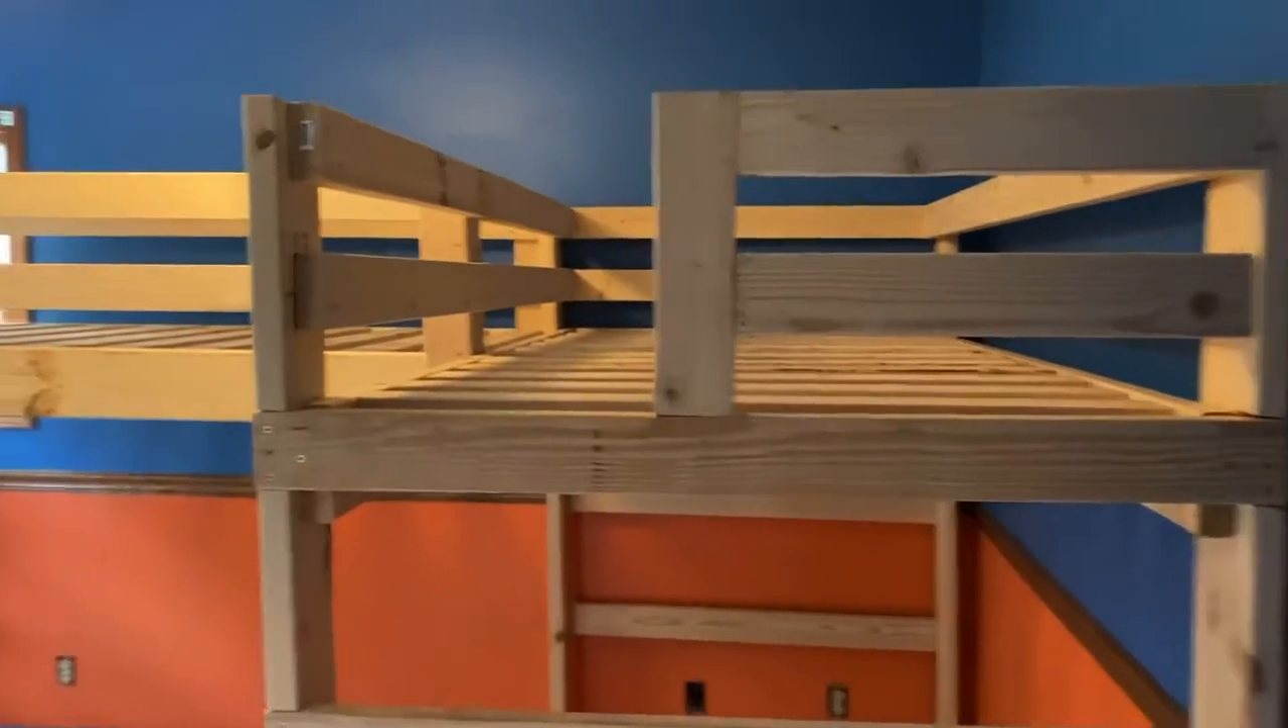We got the twin L loft beds built.